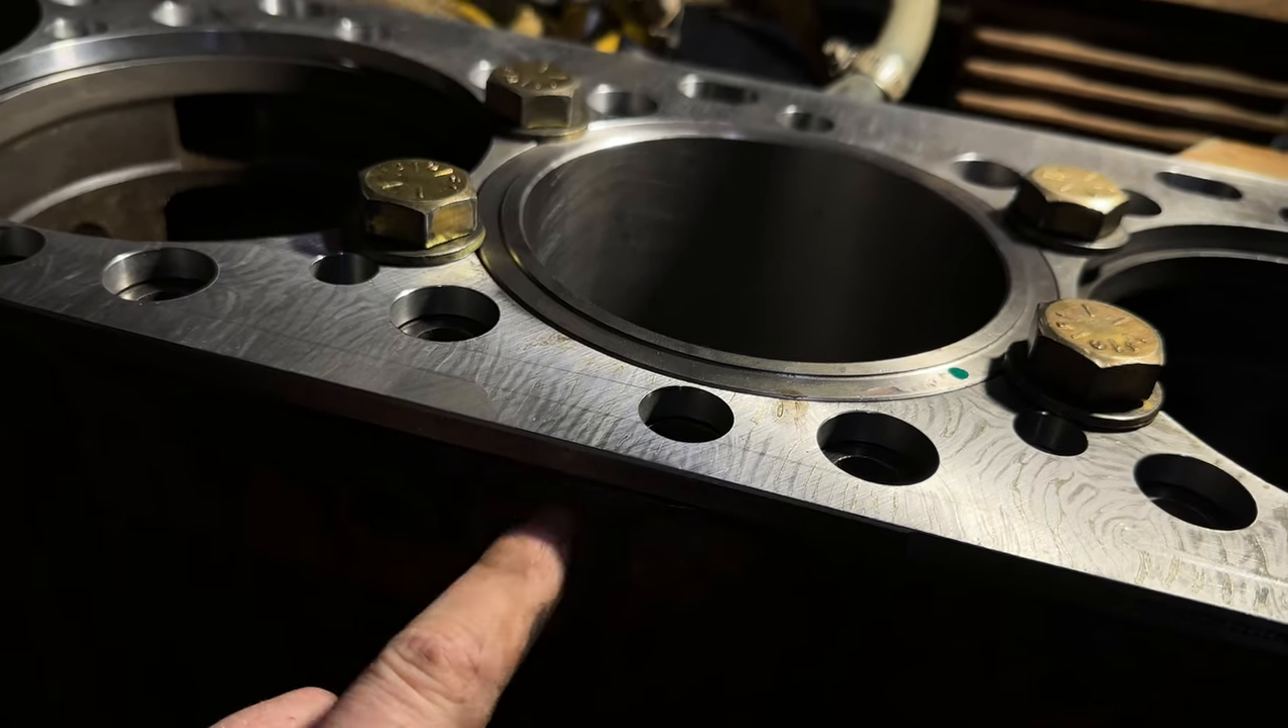Spacer deck's installed, it's a new spacer deck with a new gasket underneath.